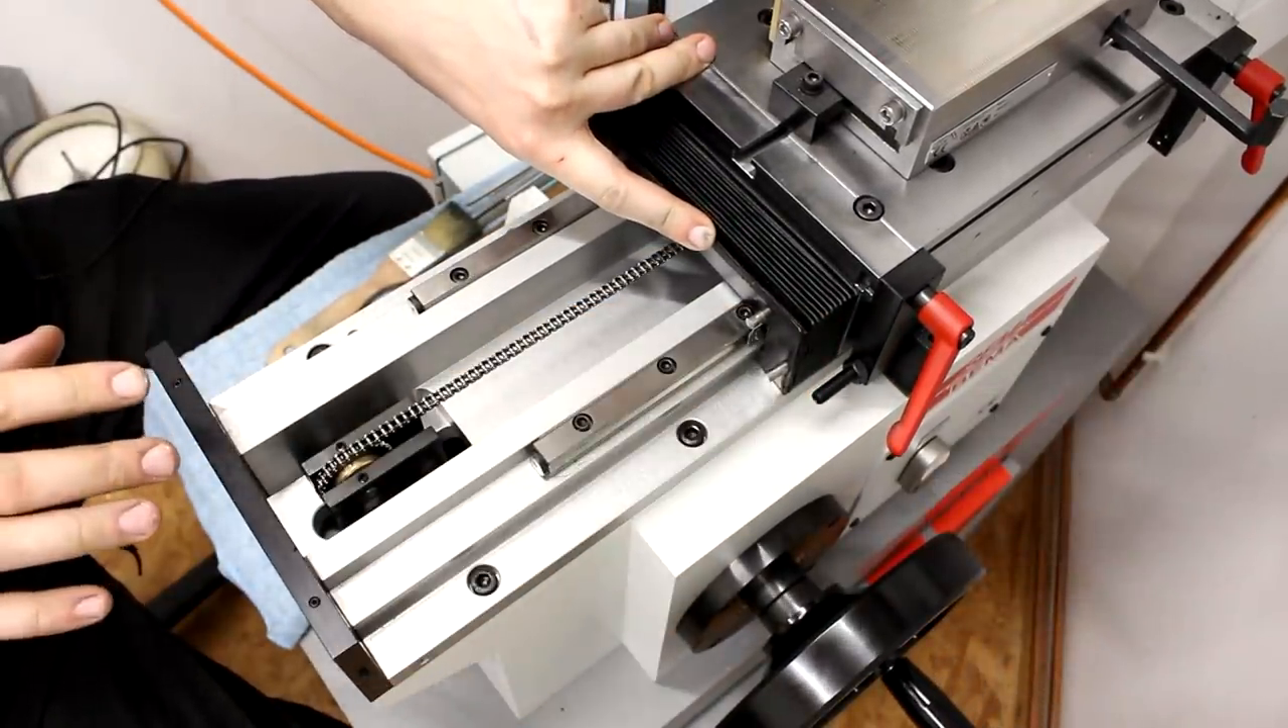Okay i pulled the x the x travel covers back.